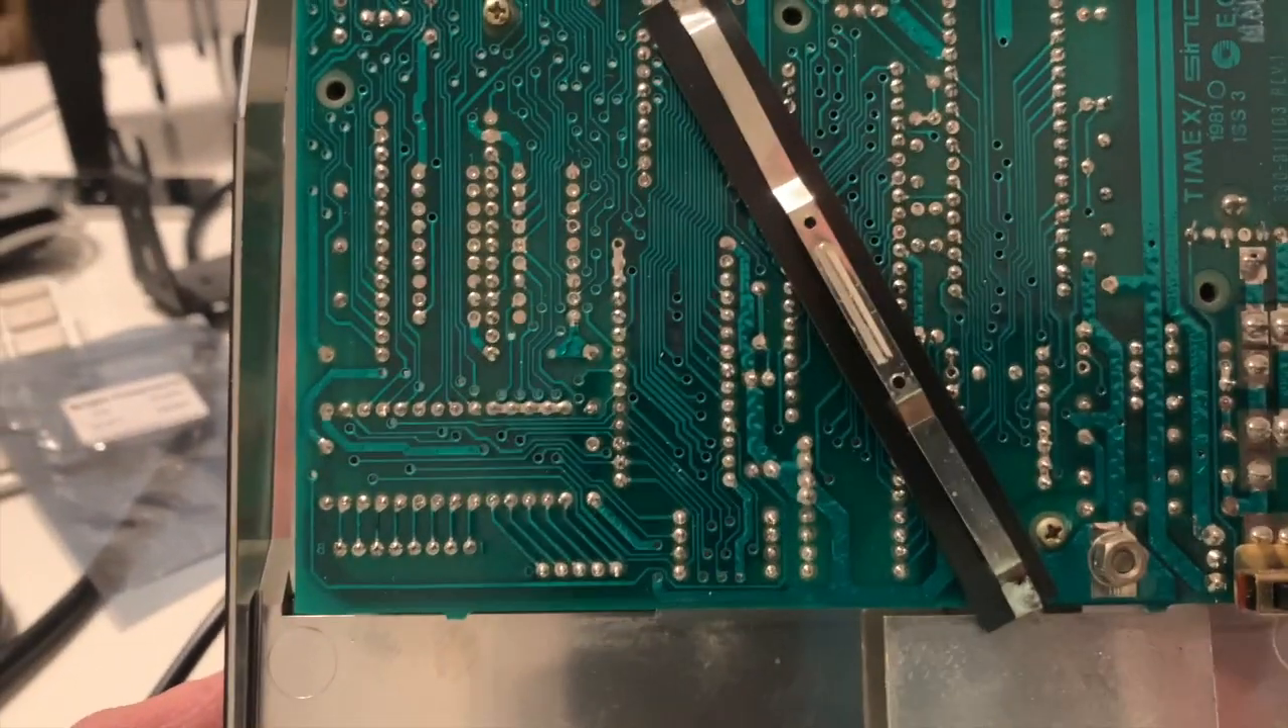Here's the Timex 1000 with the cover removed.